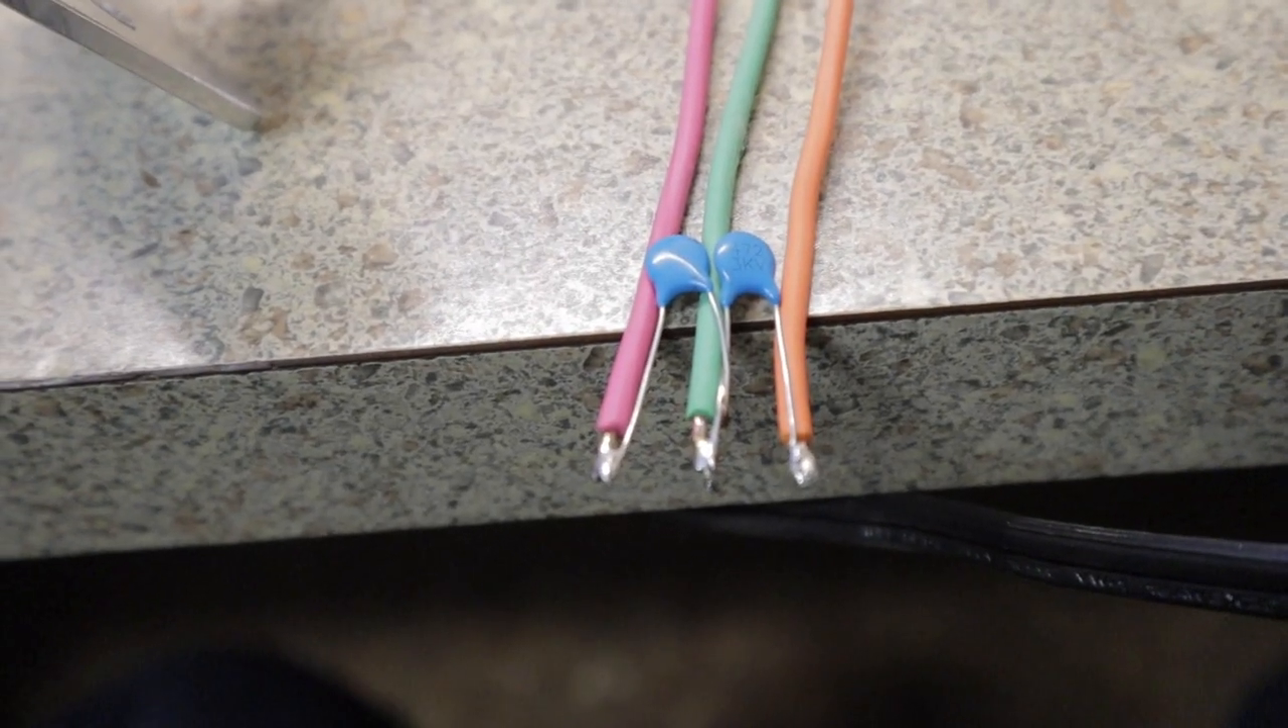You'll also notice that I have two capacitors soldered on and this is an important part that's why I wanted to show it close up here.